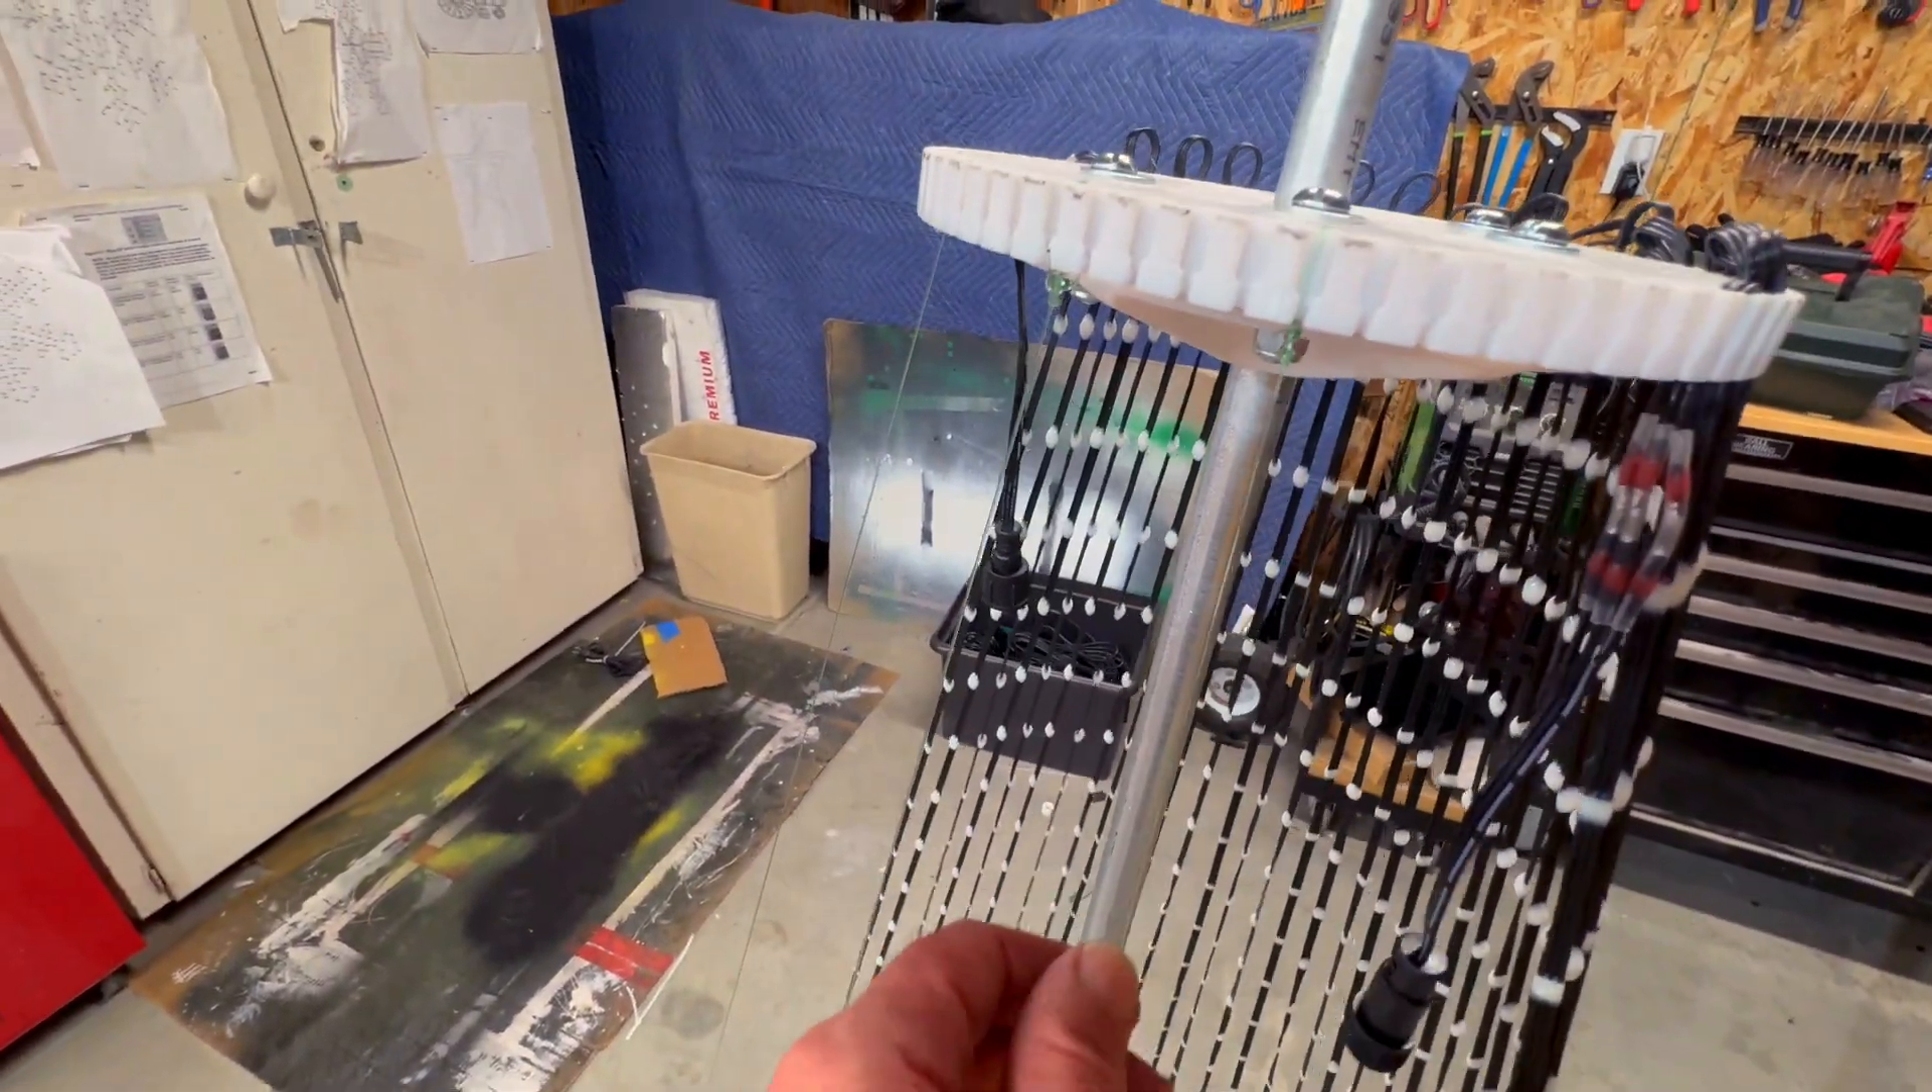So I have the mini tree all put together here.